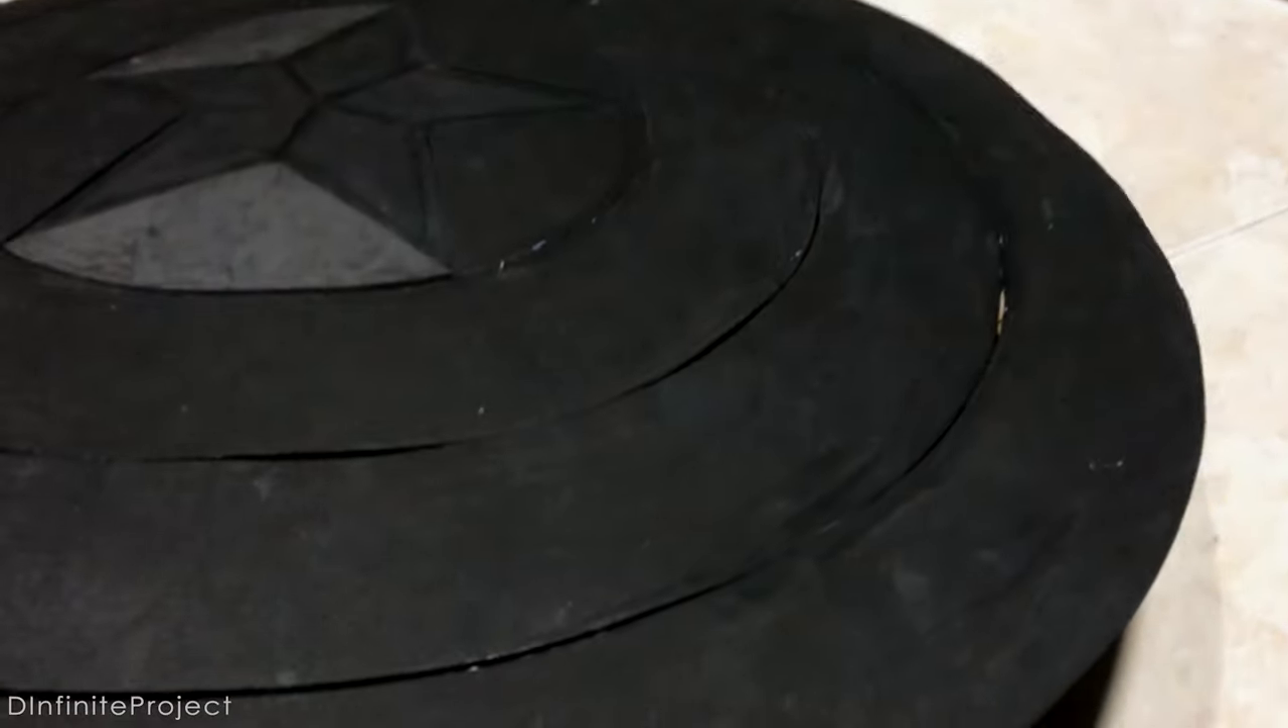There are many gaps between the rings.